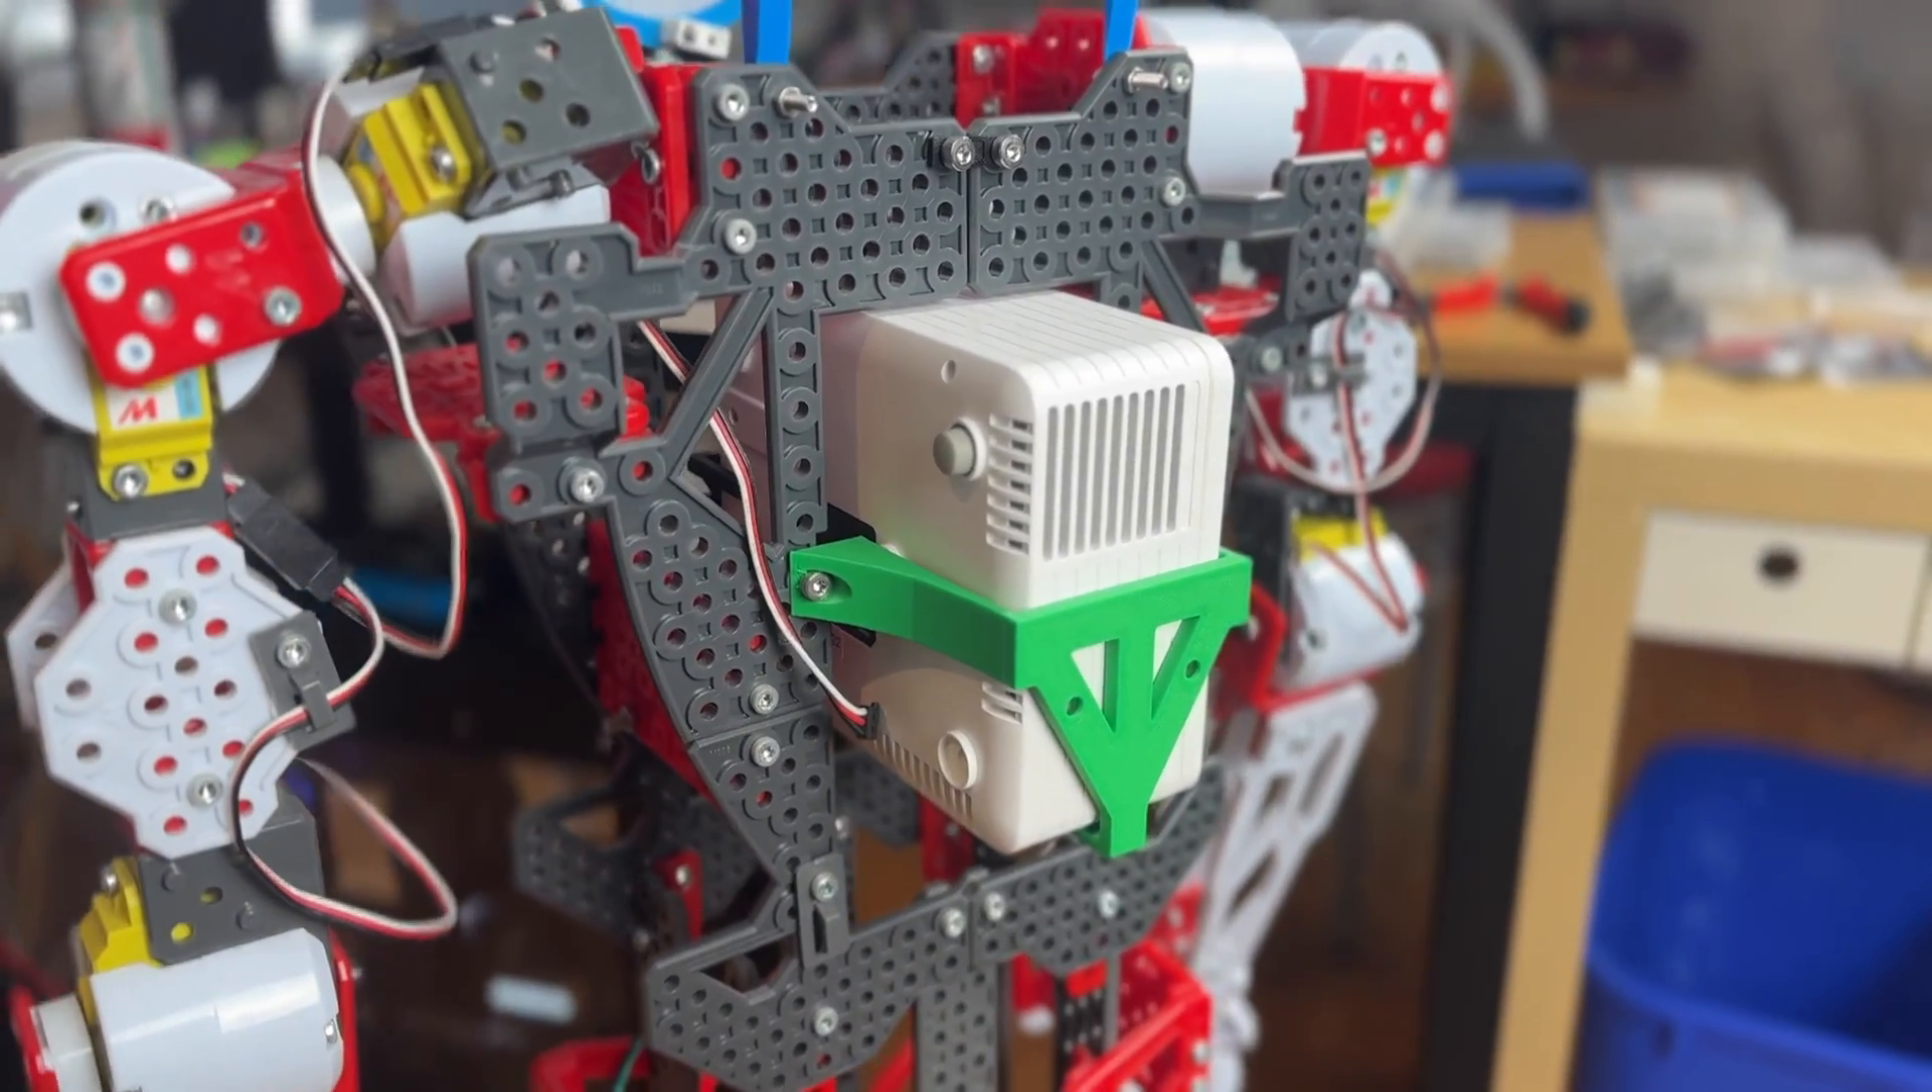So I've got the projector mounted in a way that I'm satisfied with.